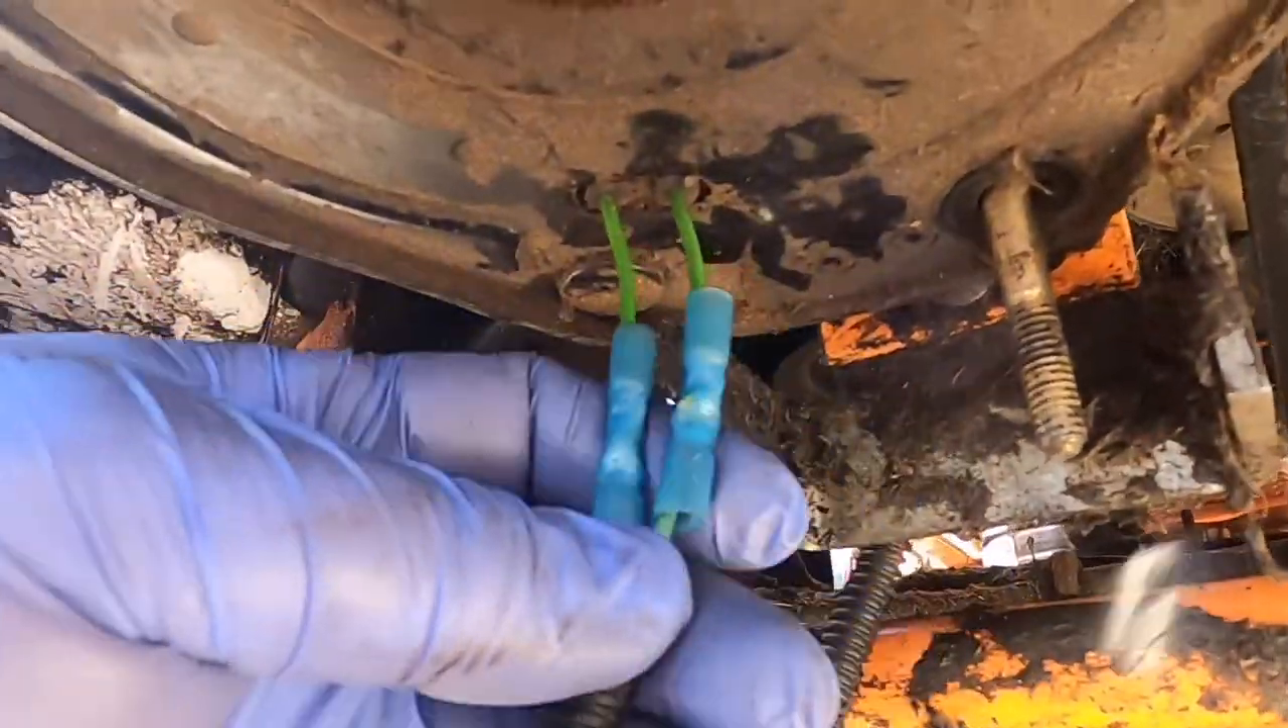All right, so we got the heat shrink tubing on Just have to put some heat to it.